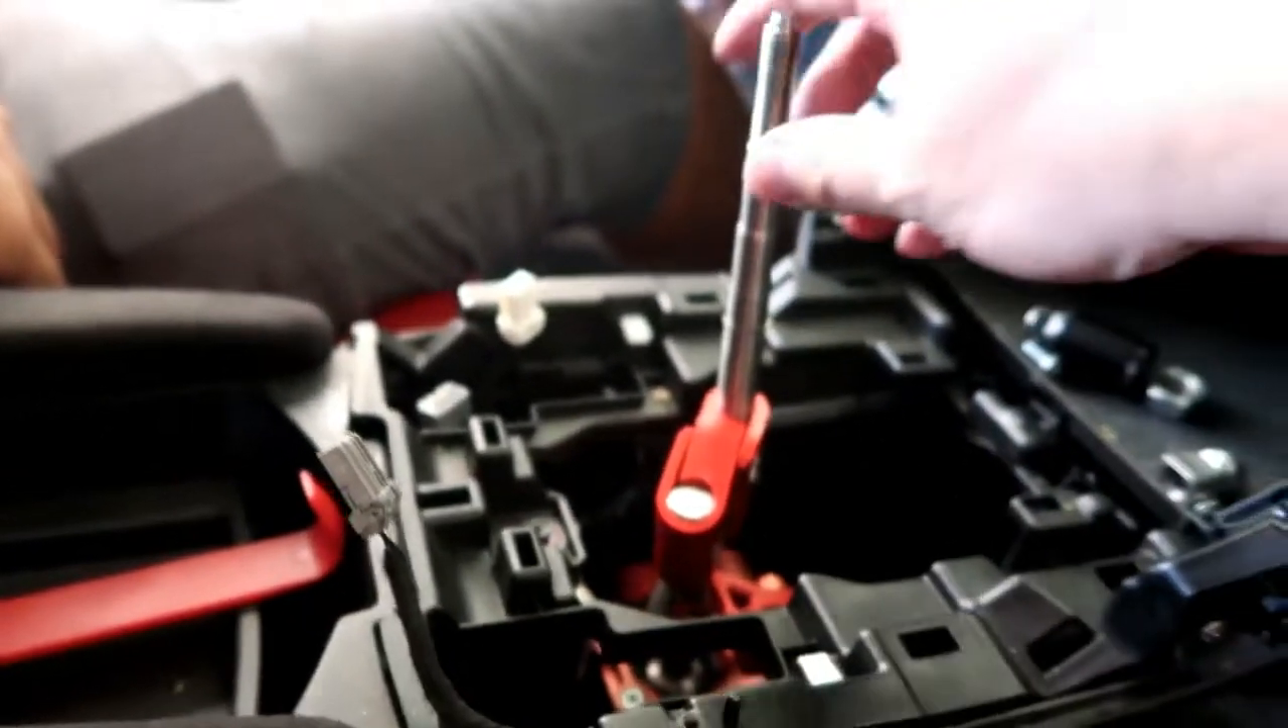So as you already can see he already has a shifter installed.